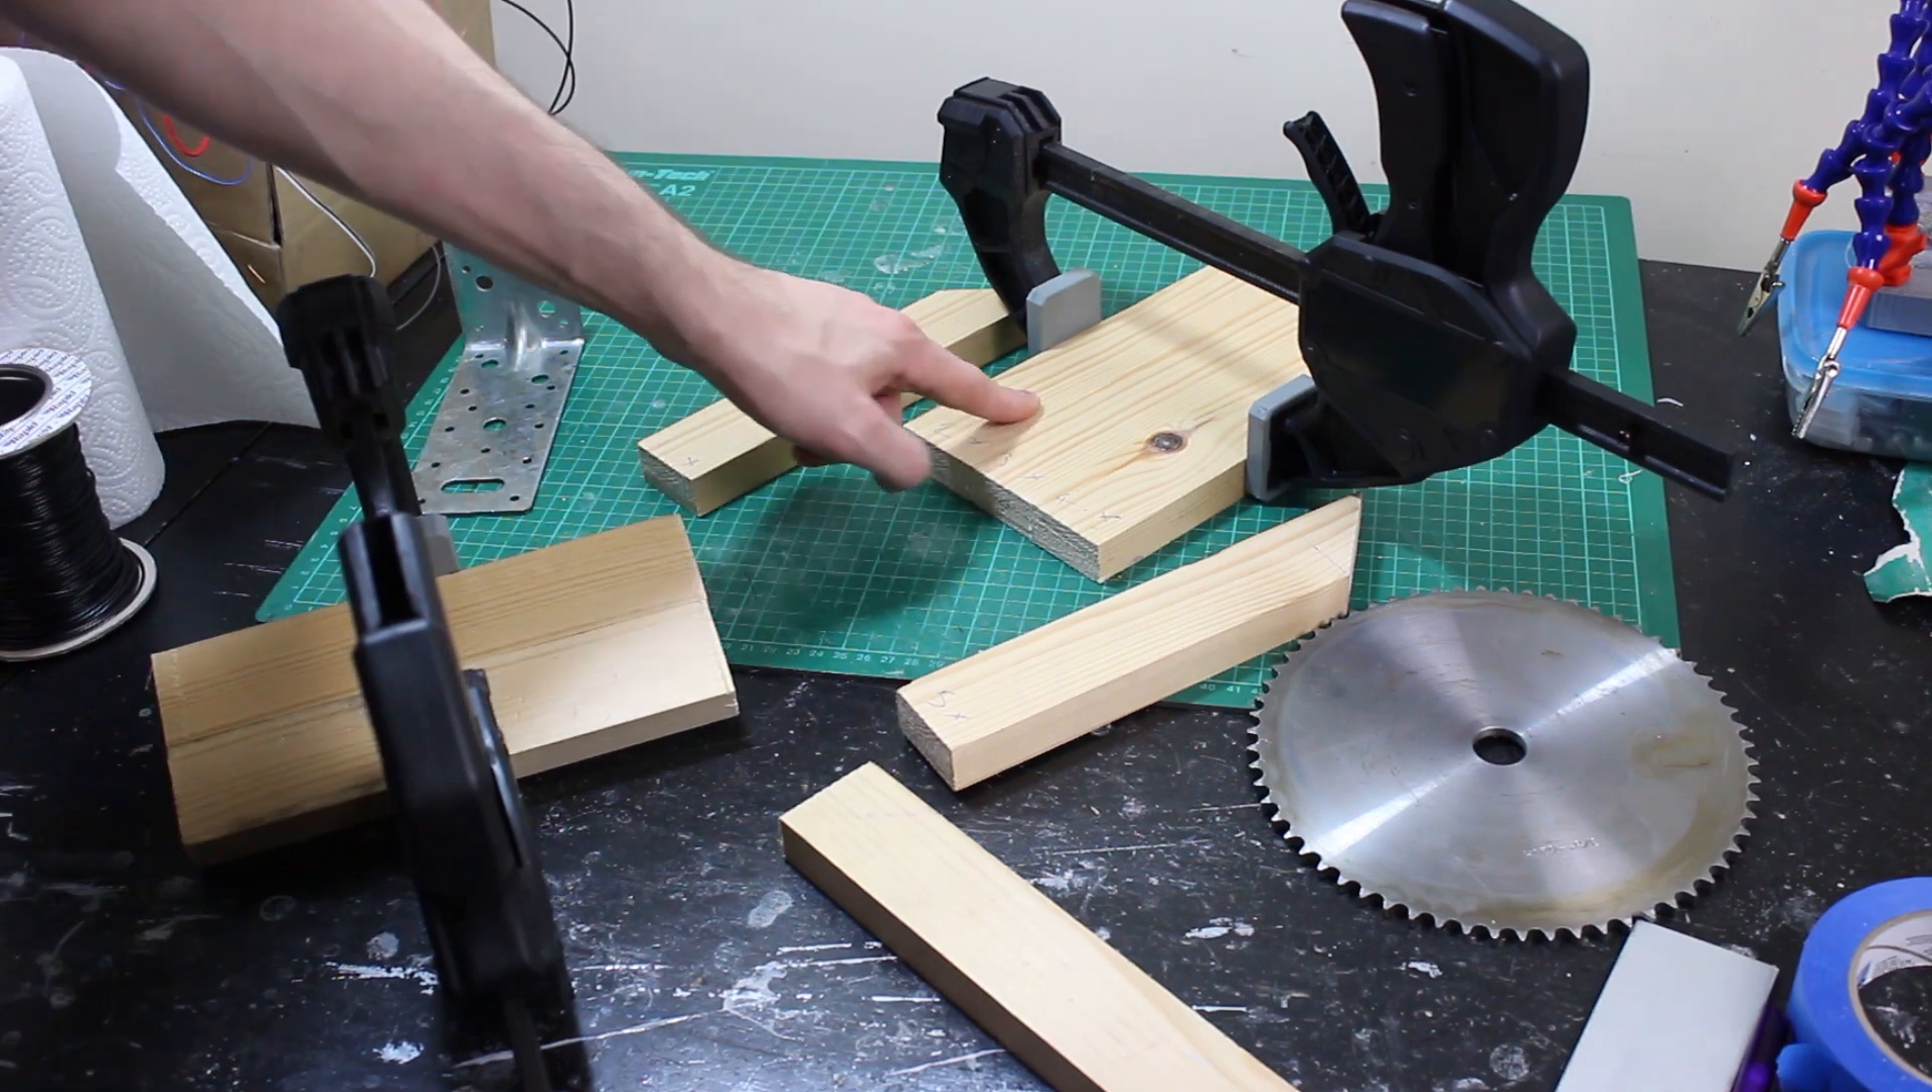I've cut various bits of wood and these are just gluing up at the moment.